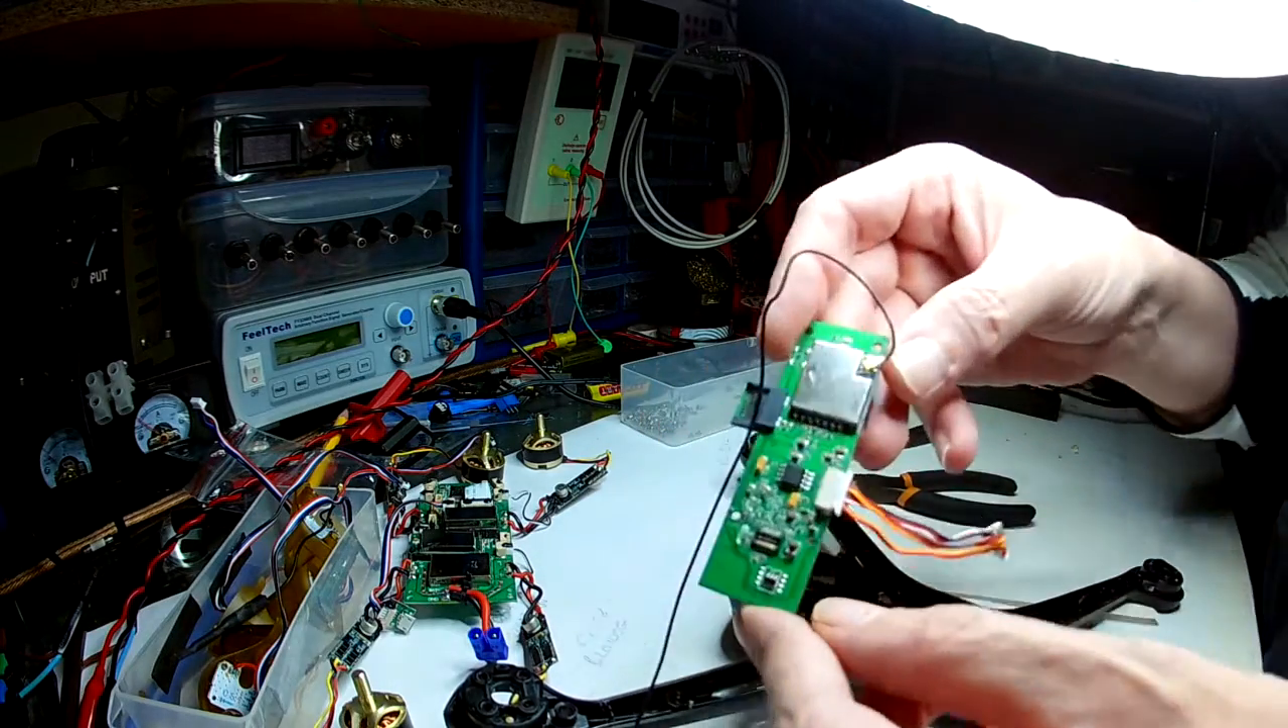Okay, so there's the board out.